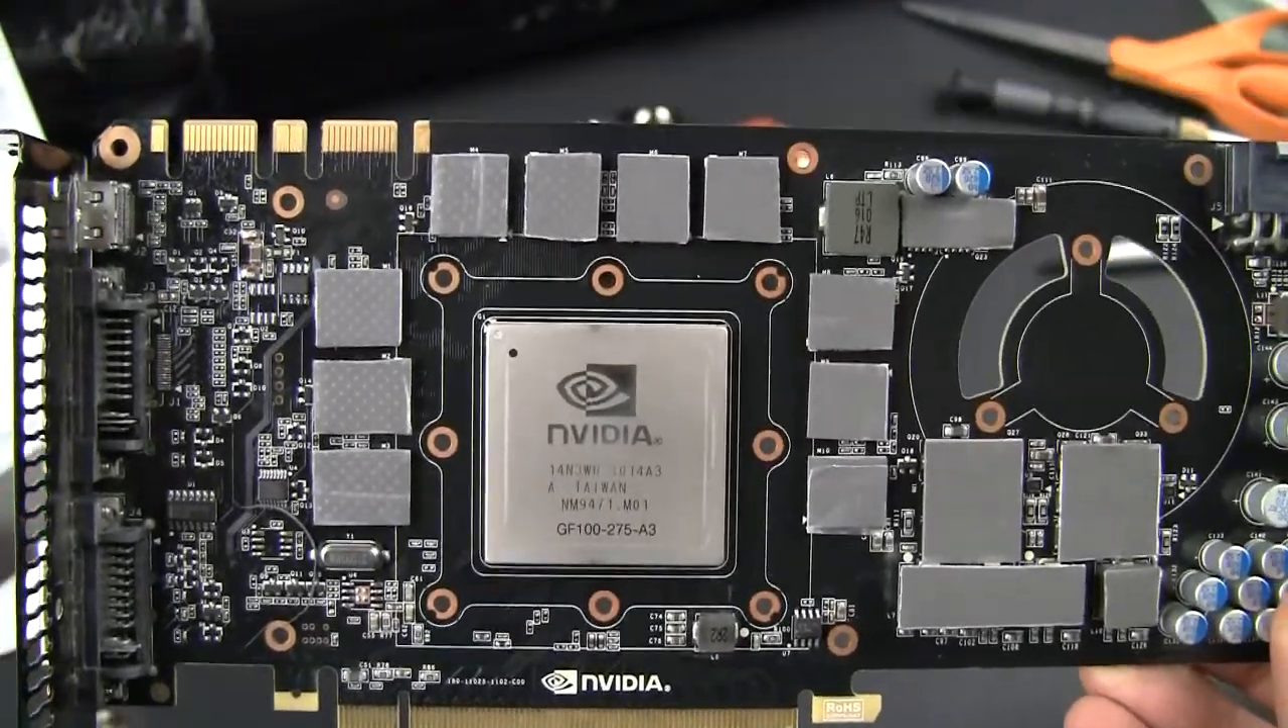Here I have all thermal pads attached in all places that it's supposed to be.